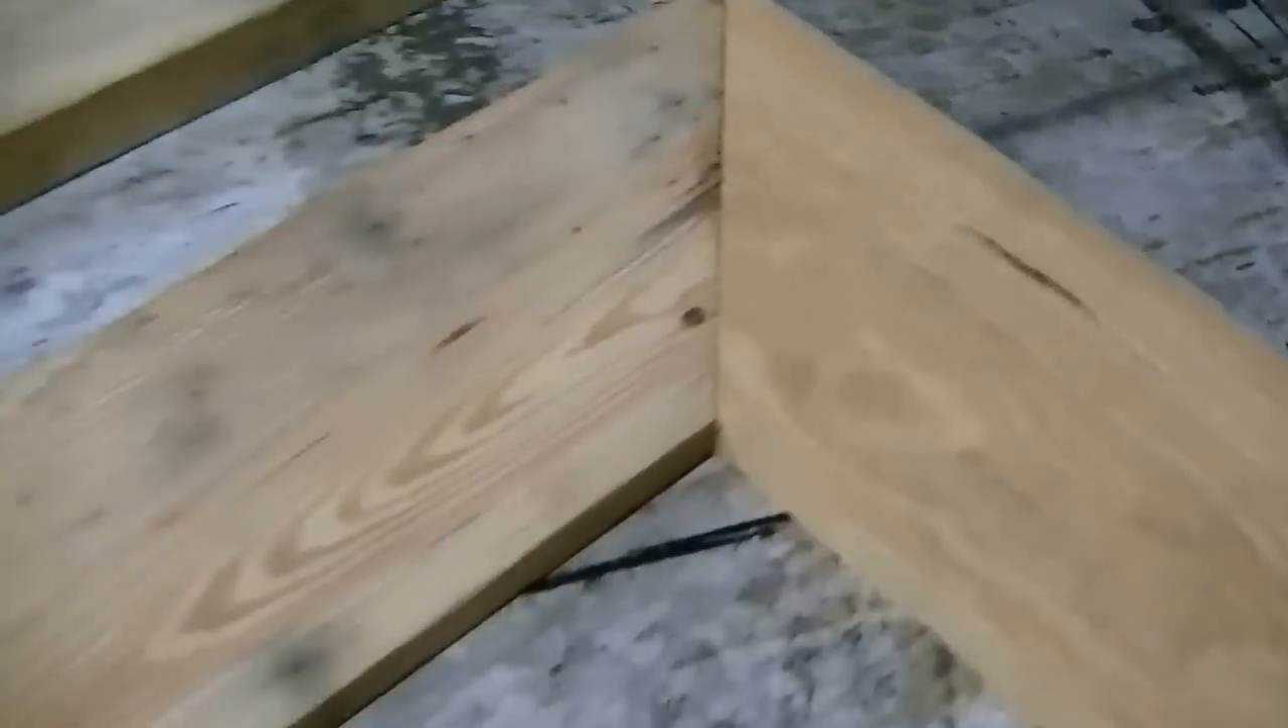Well you can see I got a good nice tight accurate joint.